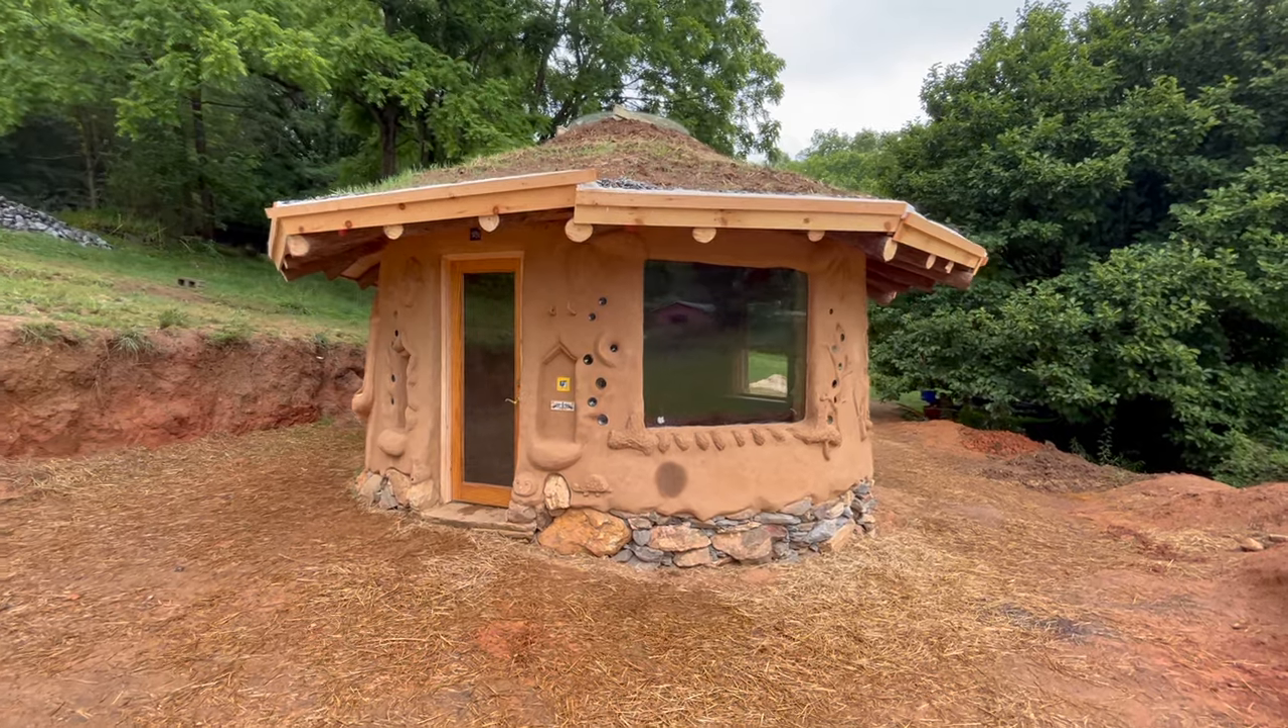It's important to build cob homes with a large roof overhang to ensure that the walls stay dry during heavy storms and here you can see the completed roof with the fascia board attached.